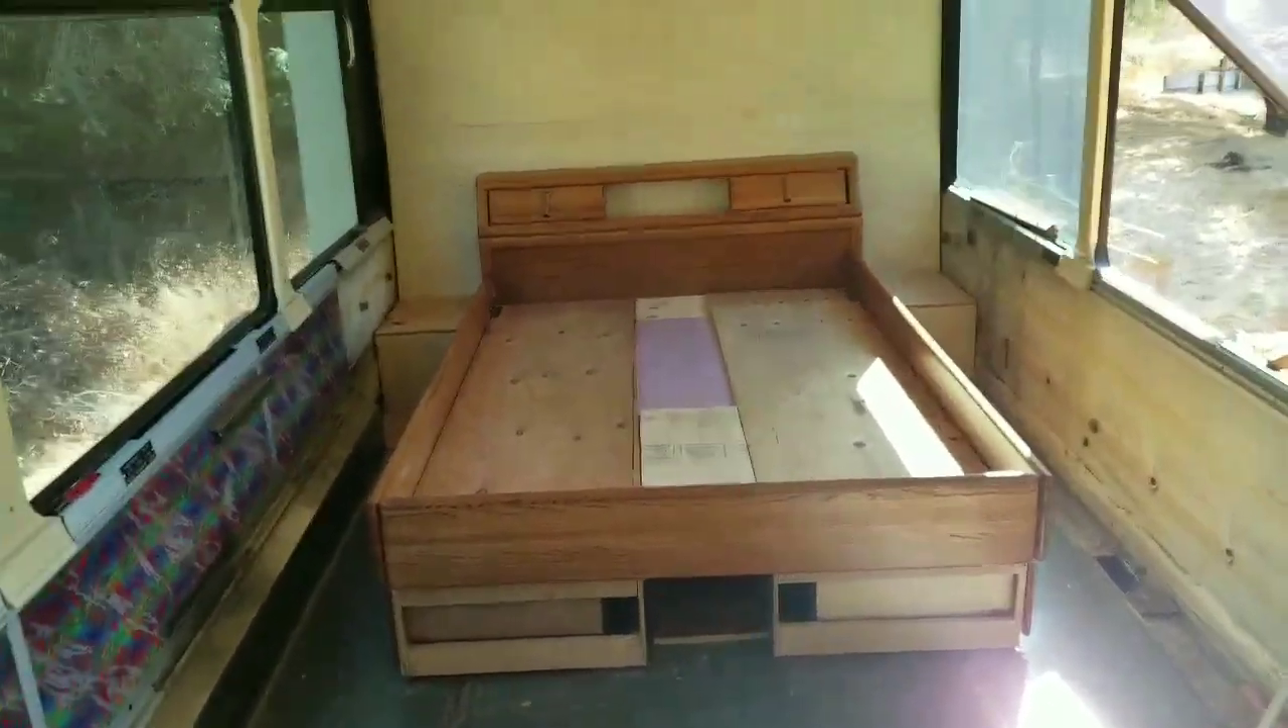There is the craigslist free bed installed.